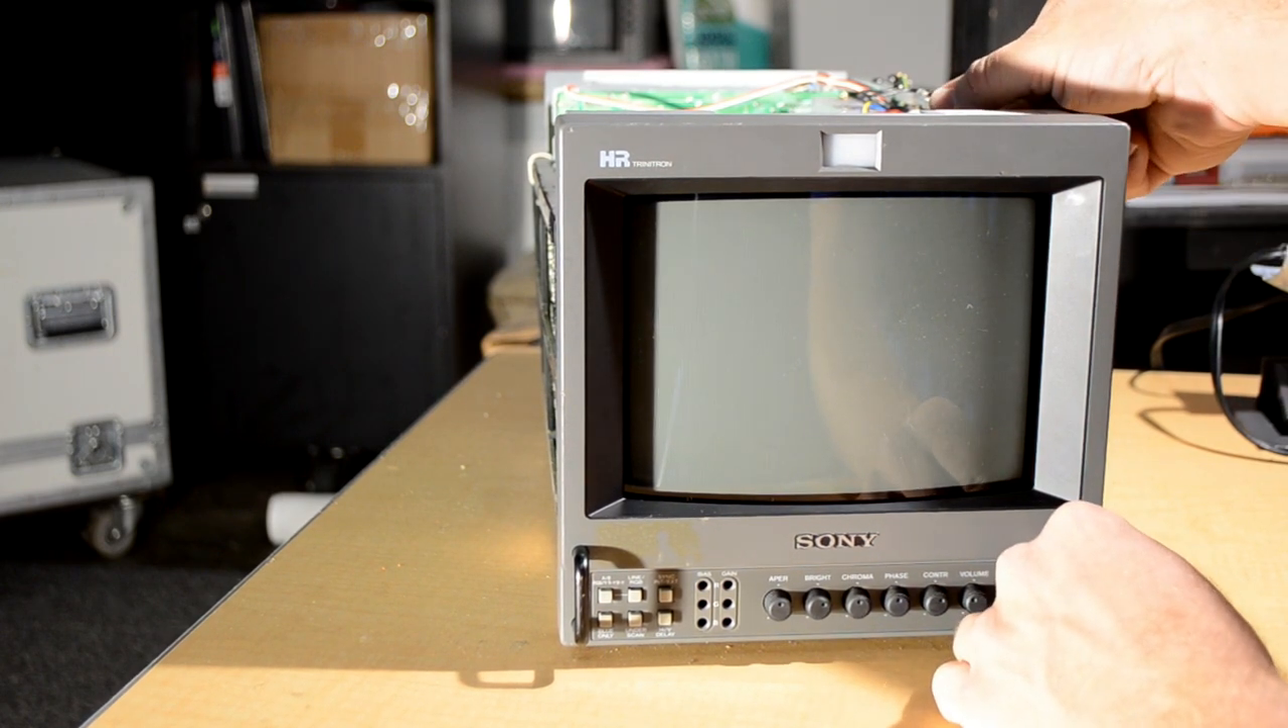So I've already removed the shell.